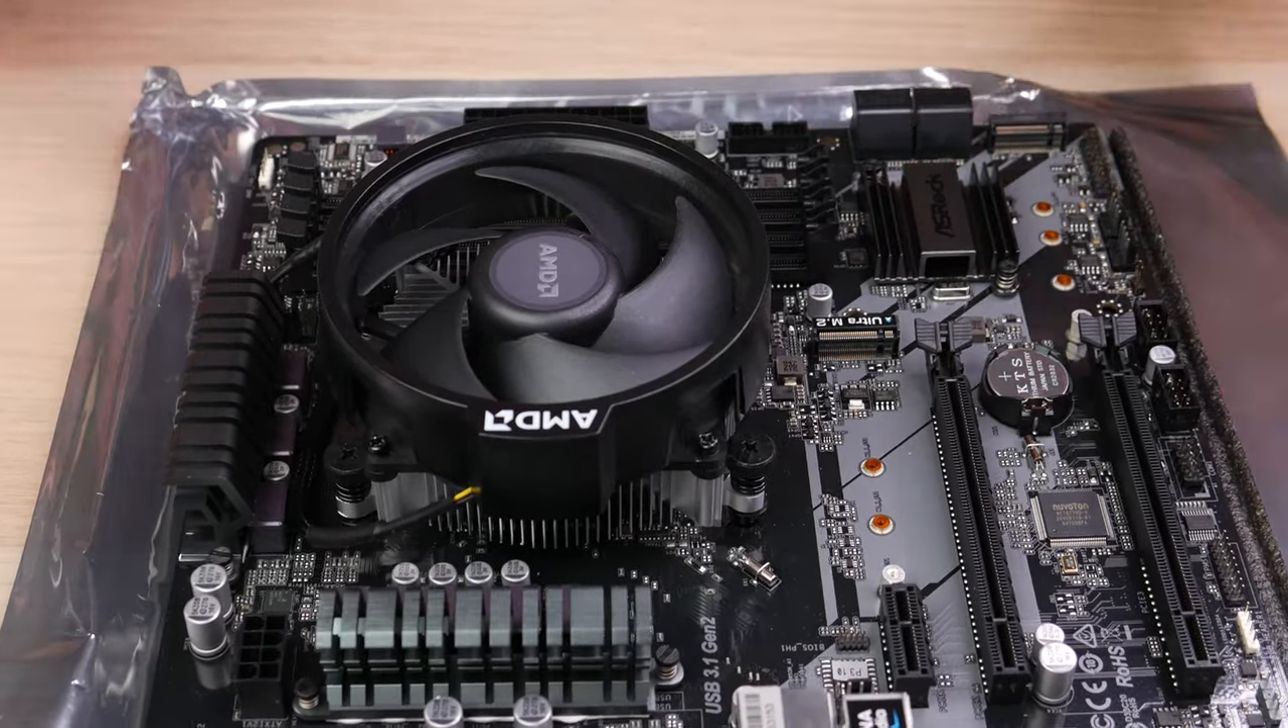And with that you have successfully installed your CPU cooler.